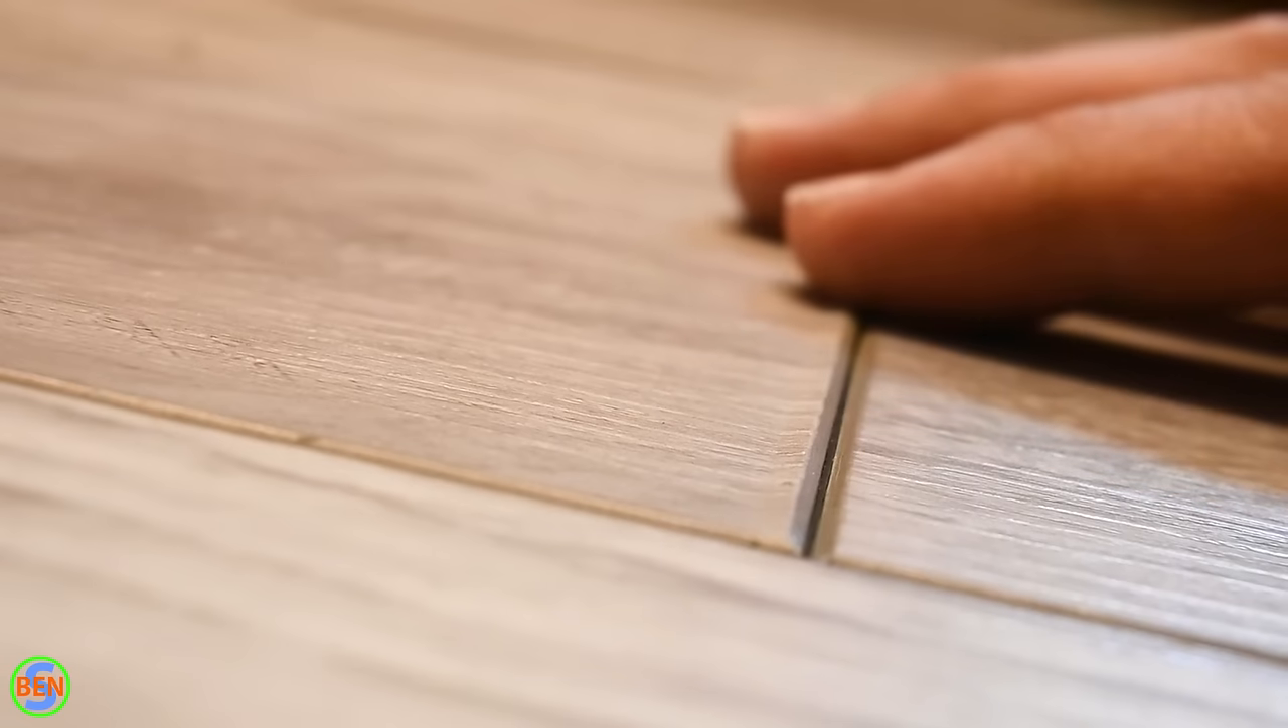If we look straight down at this one however you can see that we've got a little bit of a lip showing right there and you can see there's a gap right there i can almost stick my fingernail into.